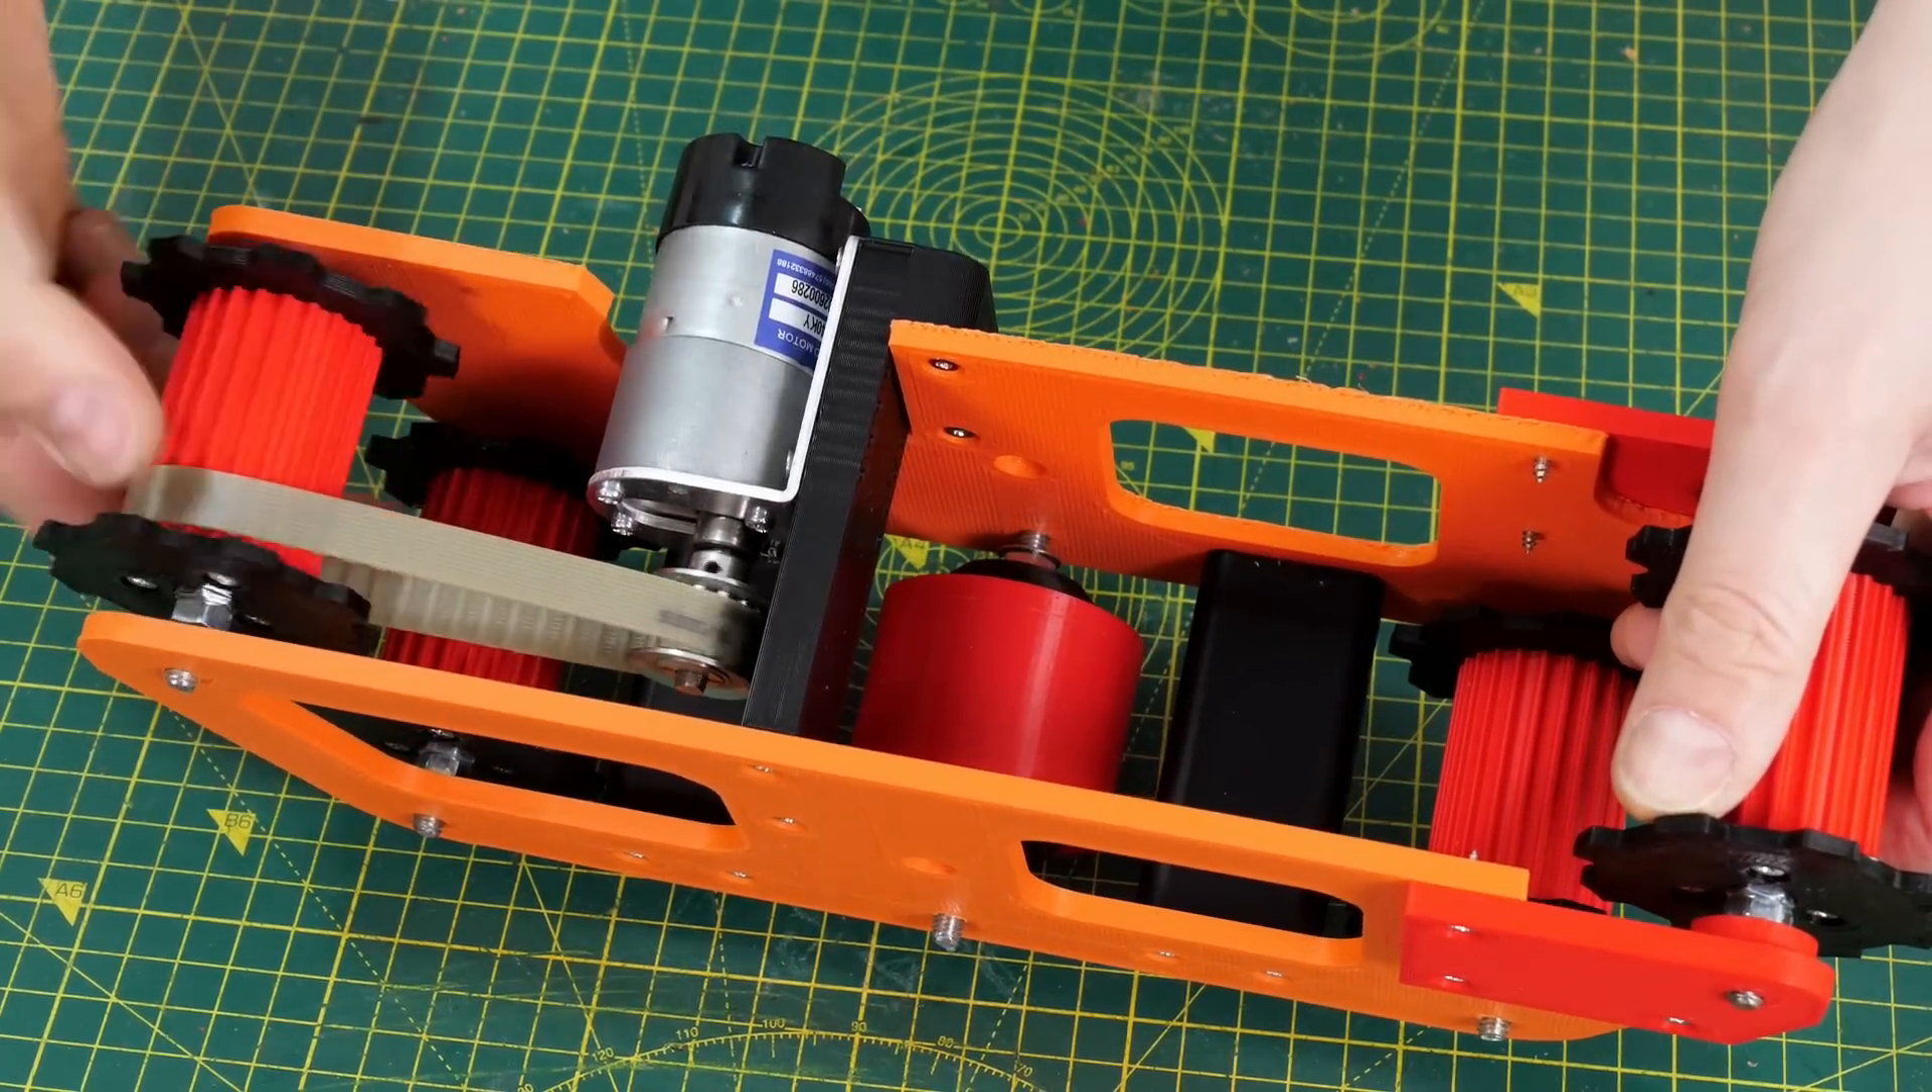So there's the complete assembly so we can see that belt is driving one of the sprockets okay.